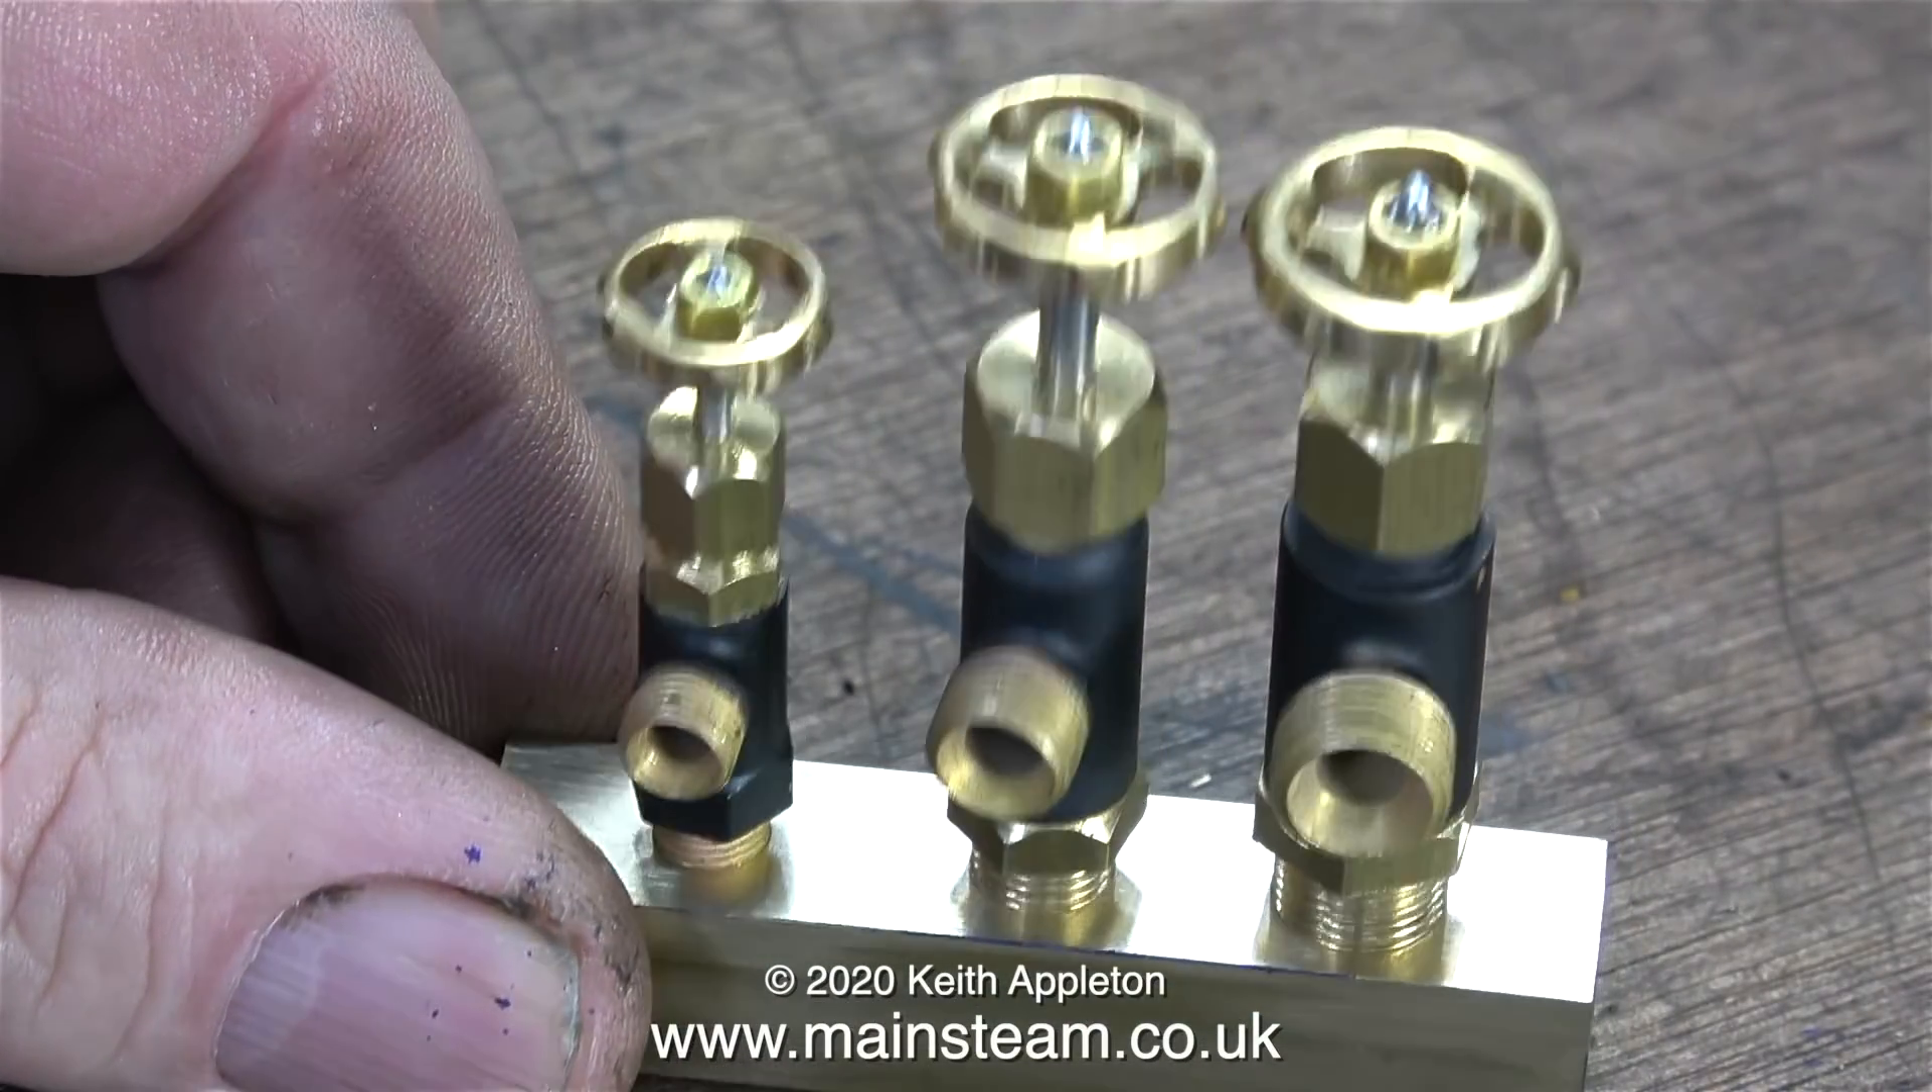Here's a very loose test fit with the steam taps to make sure they fit okay and clear each other.